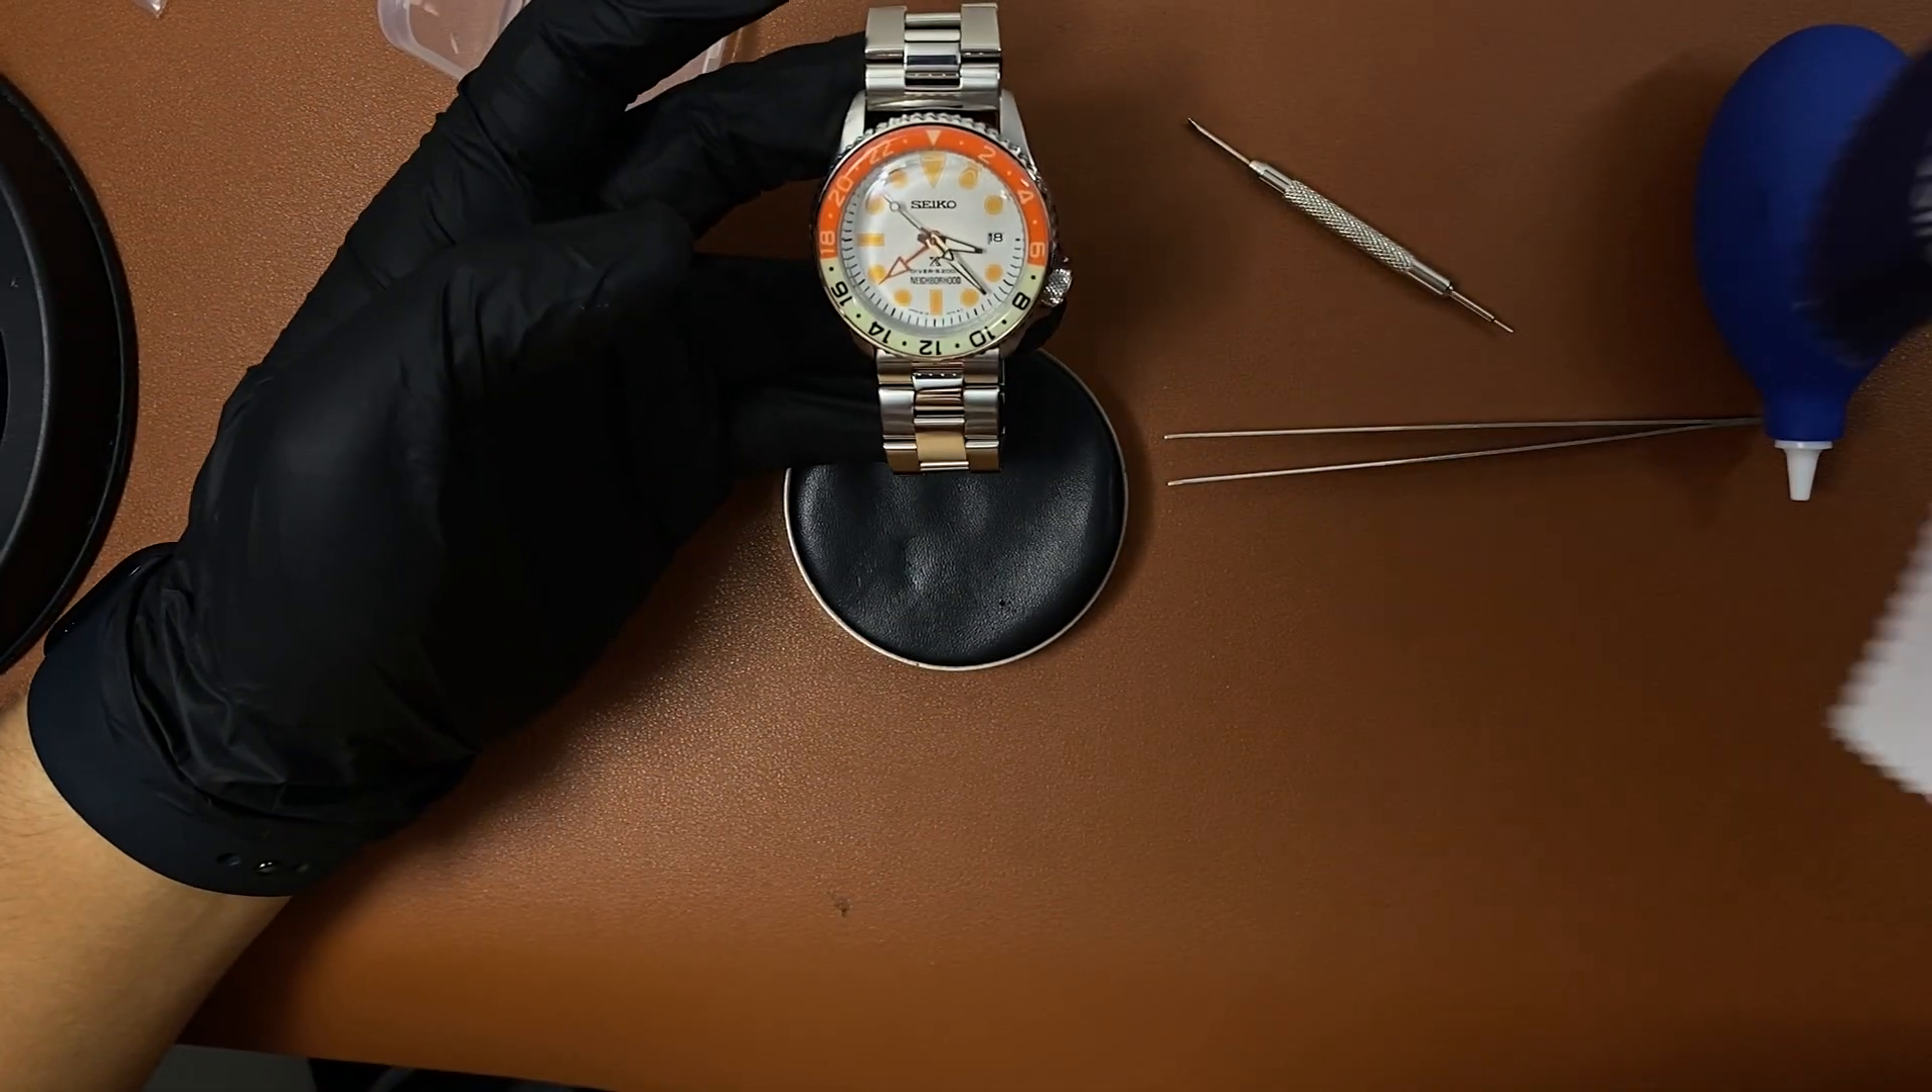Install back the bracelet and the watch fix is now completed.